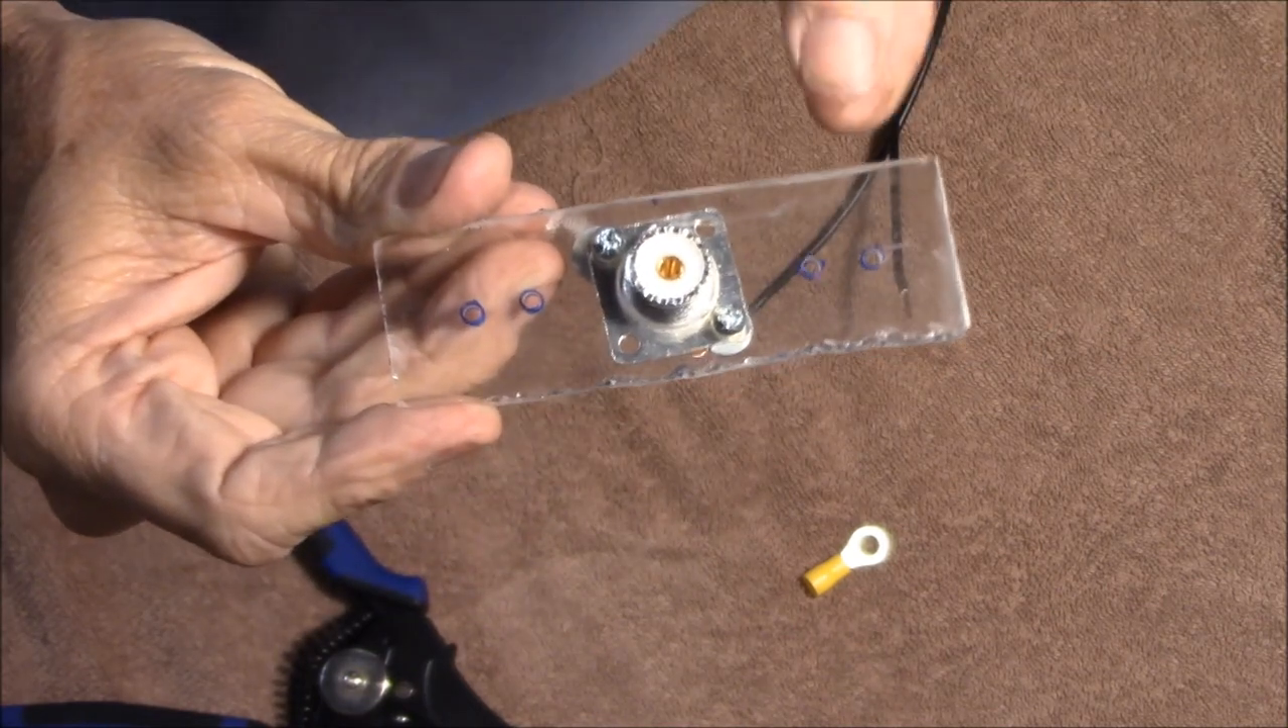Let's put some mounting screws in there. I have the SO239 connector mounted onto the piece of plexiglass here.